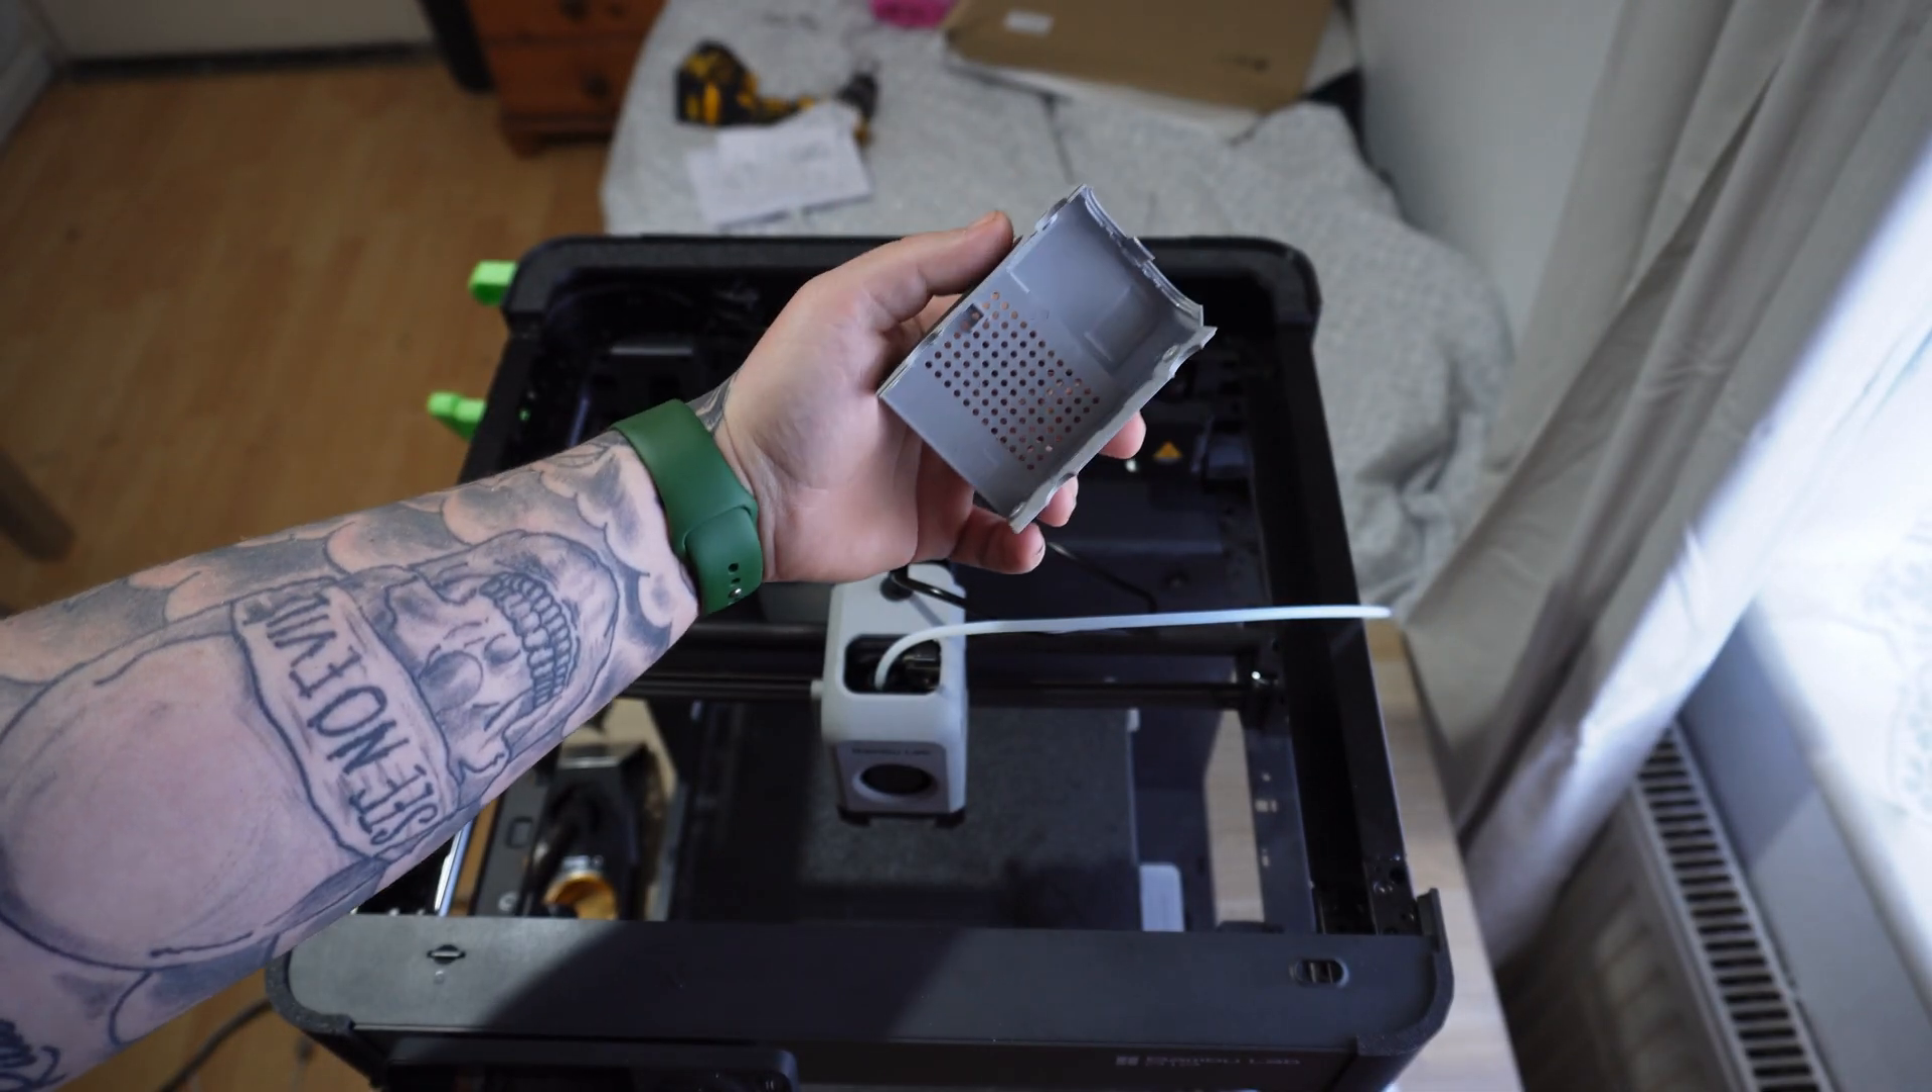Once you get the screws out you just pull off the back of the toolhead, there it is there.